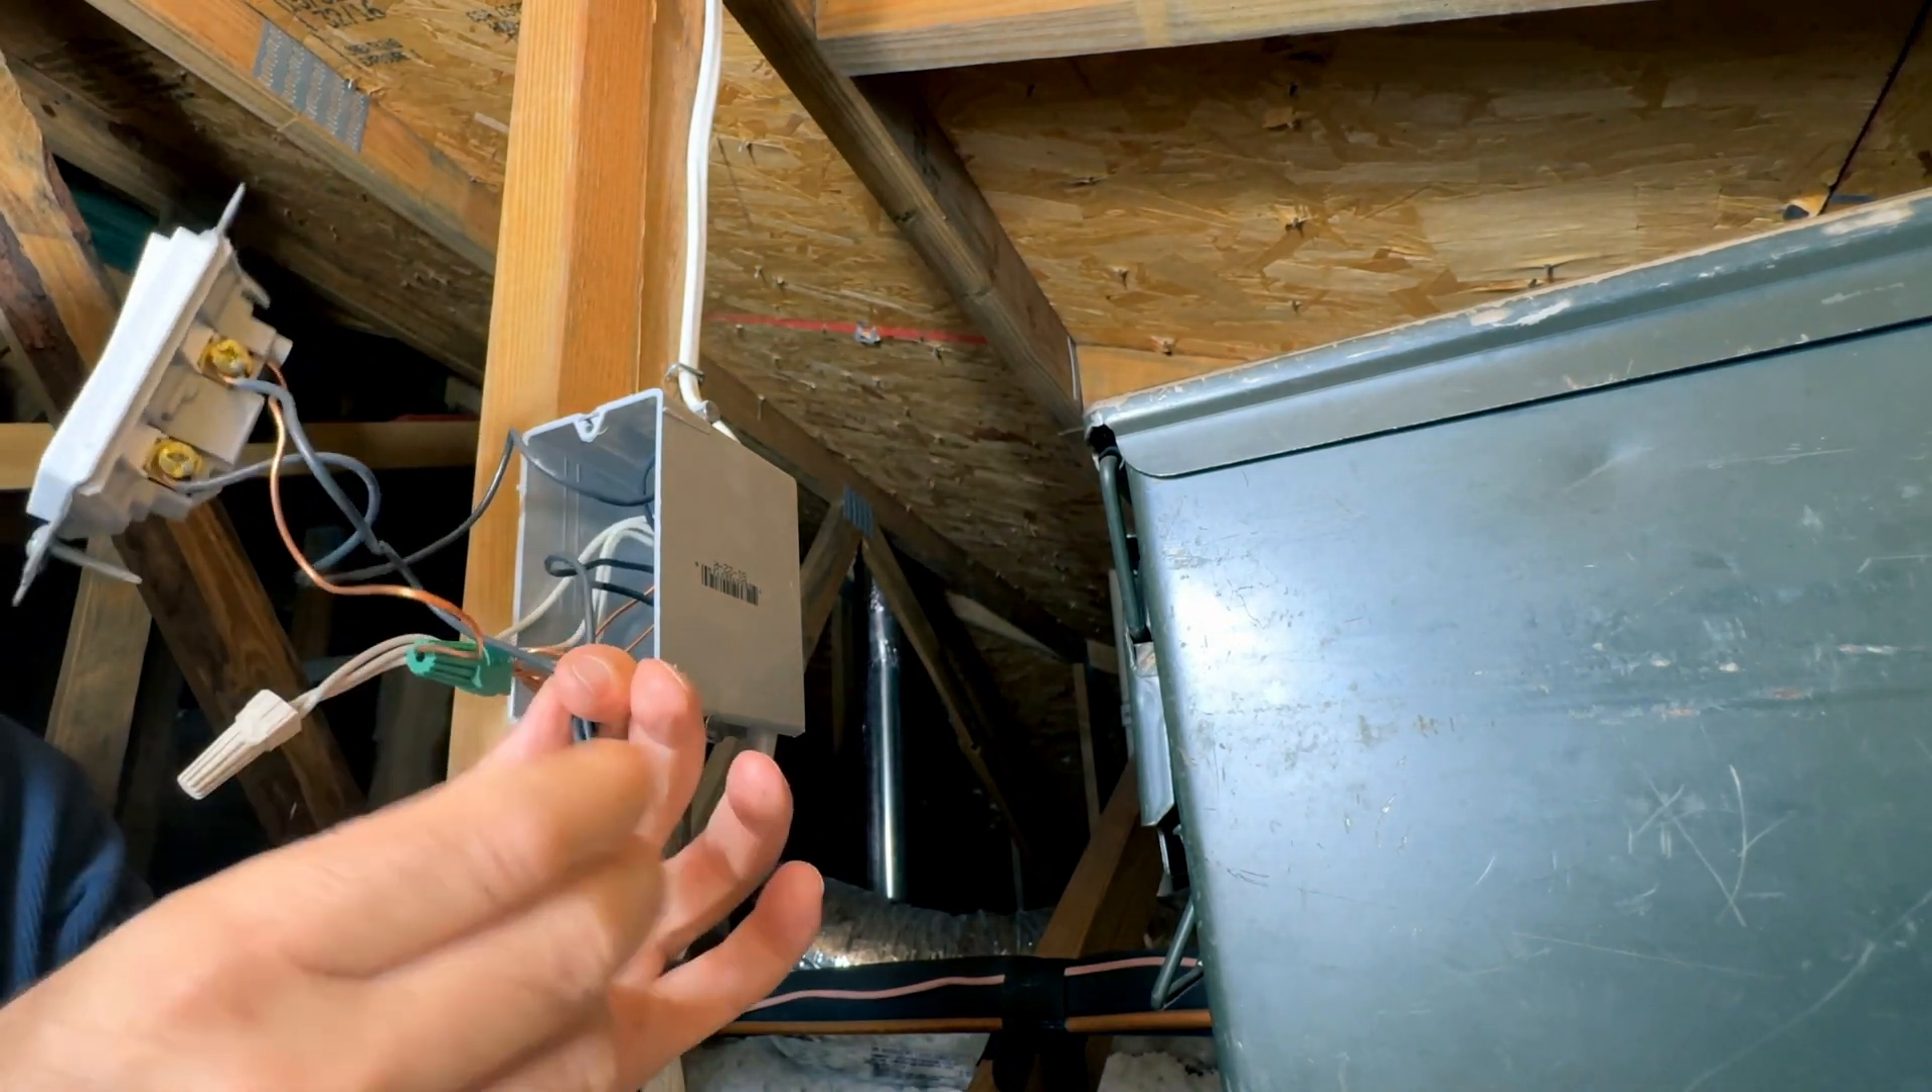So all I've done so far is I've taken the cover off and unscrewed the outlet and pulled everything out of the box.